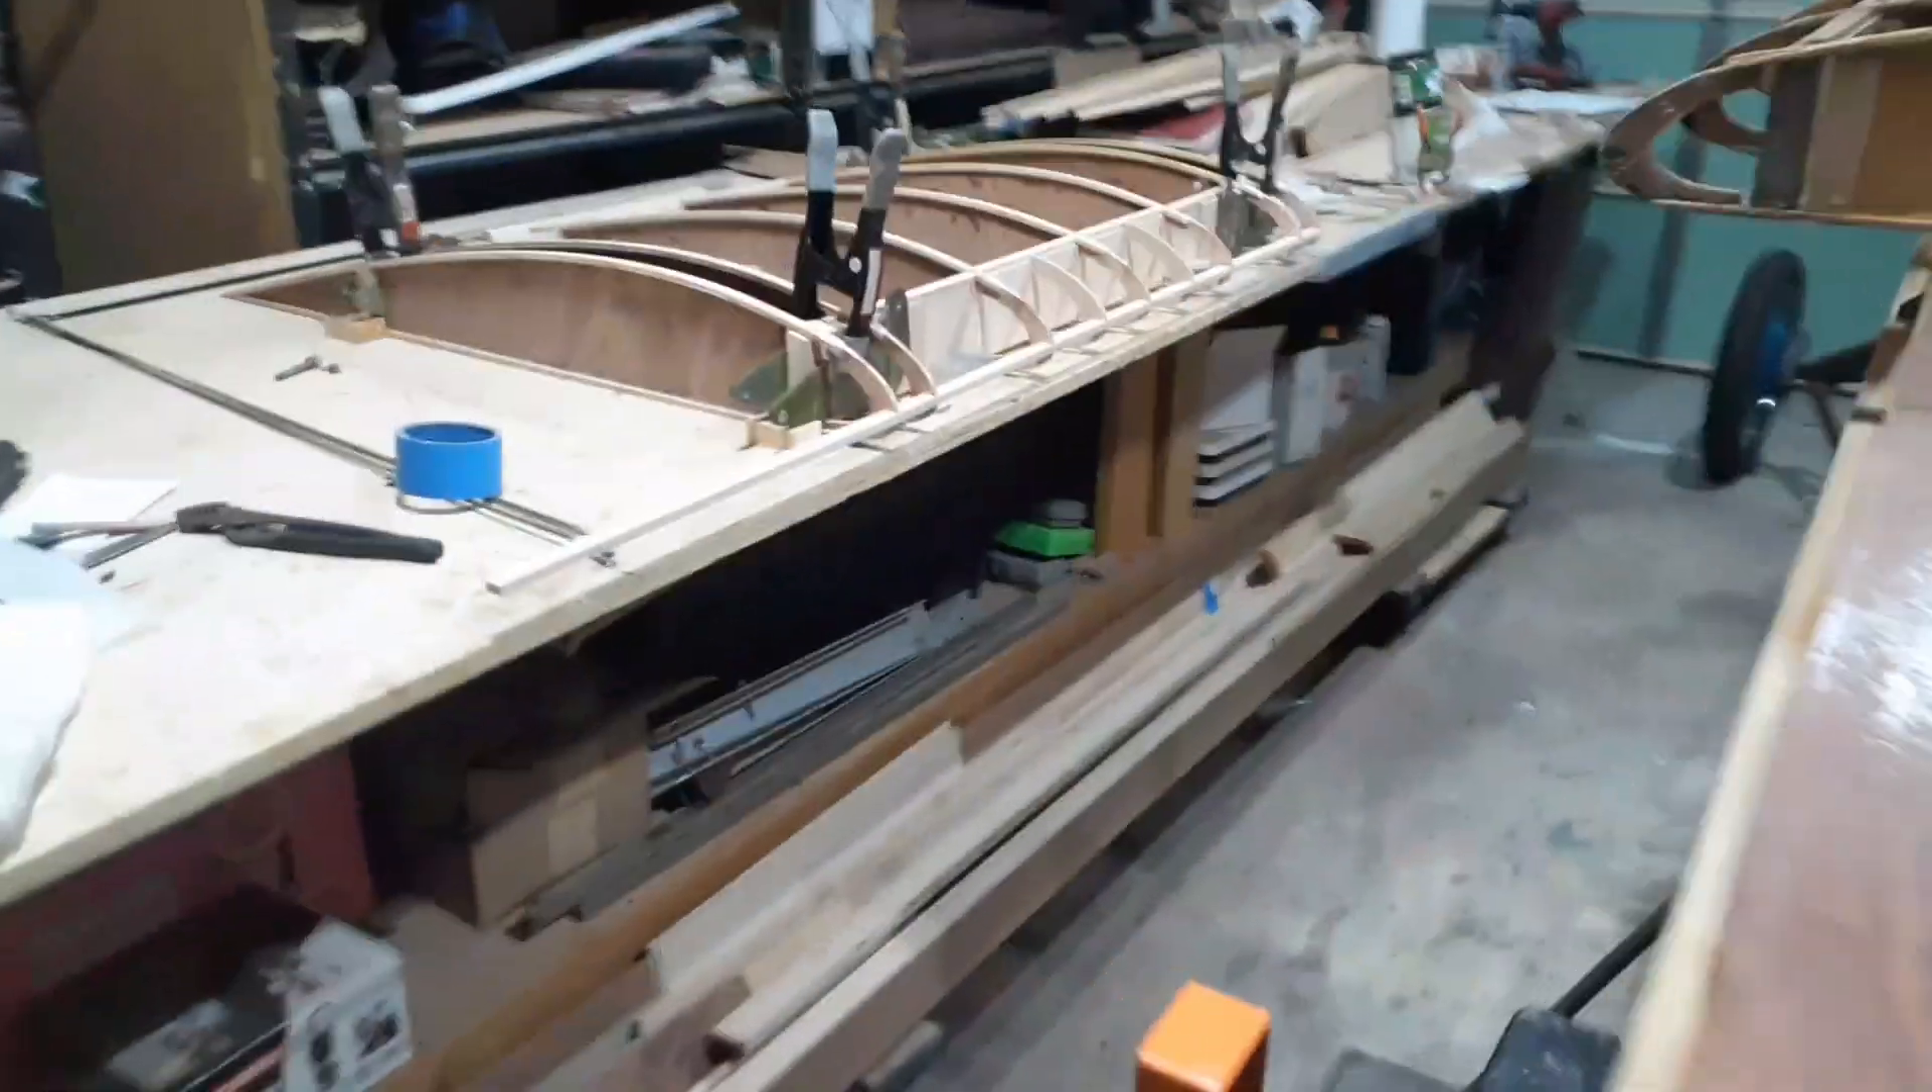Center wing section is going together.